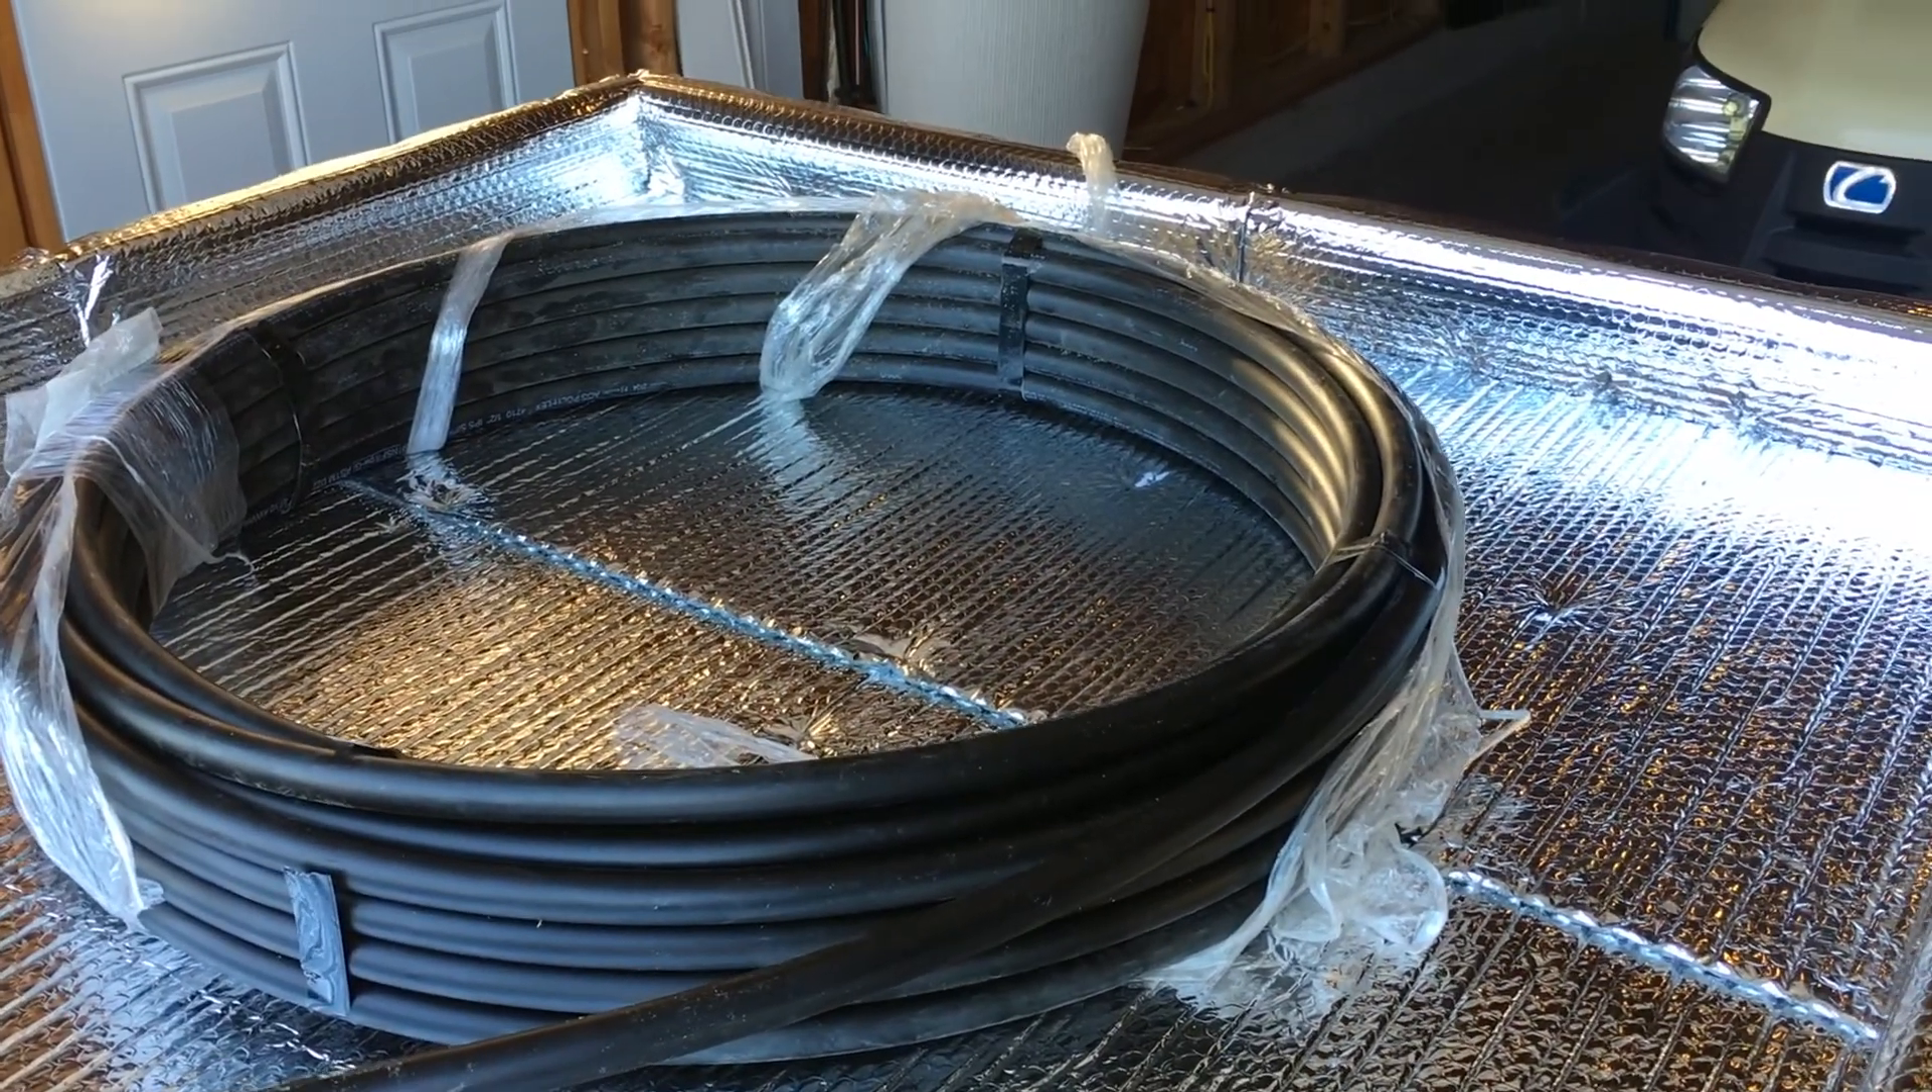You can see I've got the half inch black irrigation tubing in.